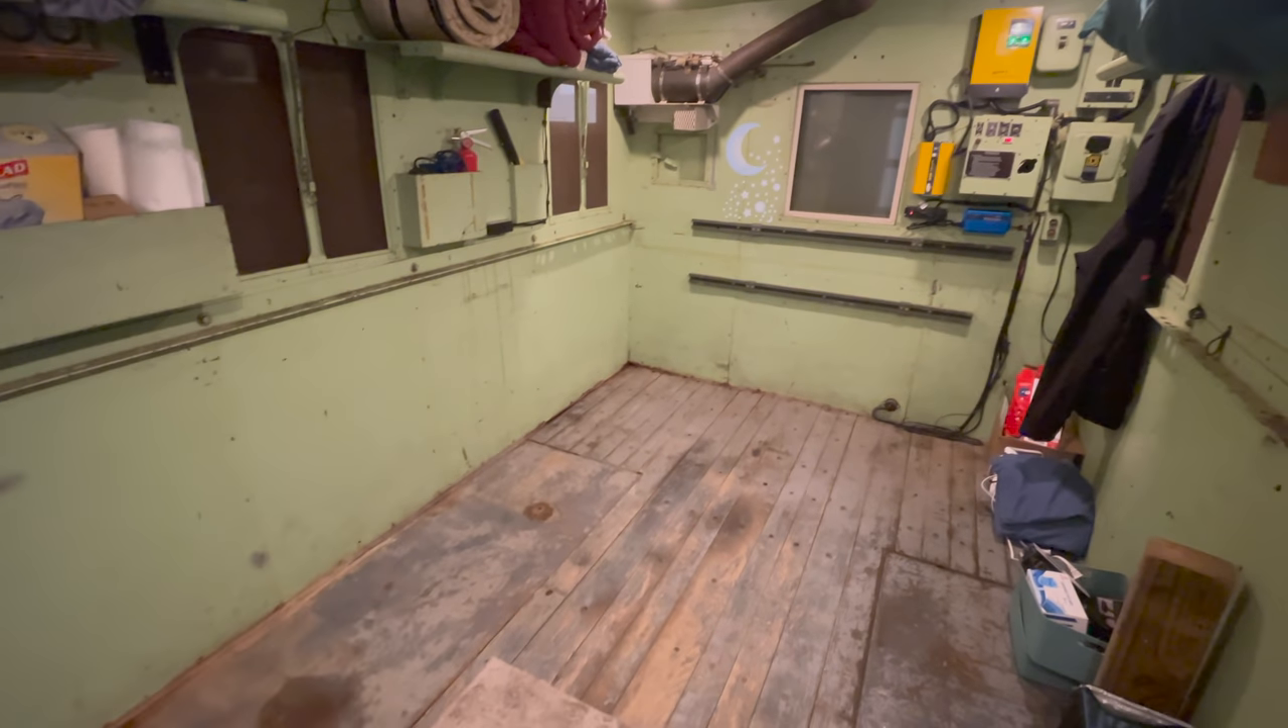I have the bed removed and everything along the driver's side of the box out of here so i've got a clean slate right here.